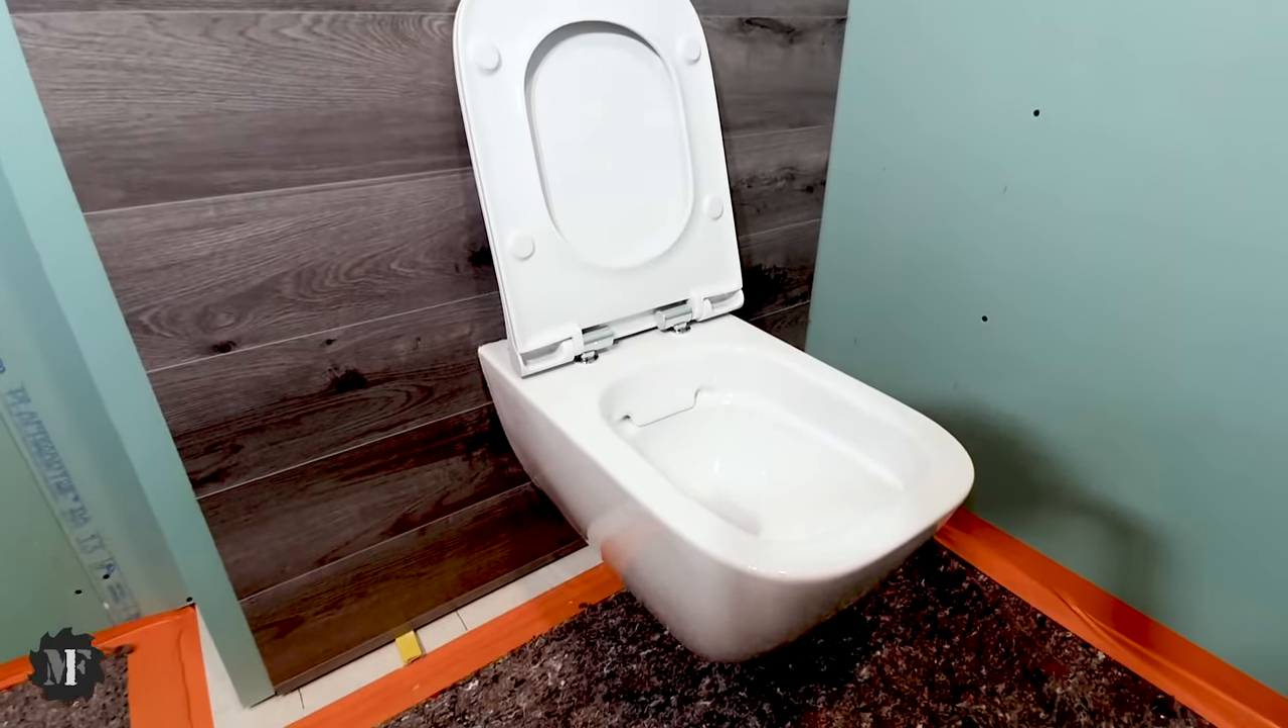Bon, maintenant que la cuvette est posée. L'abattant est posé. J'ai tout raccordé.